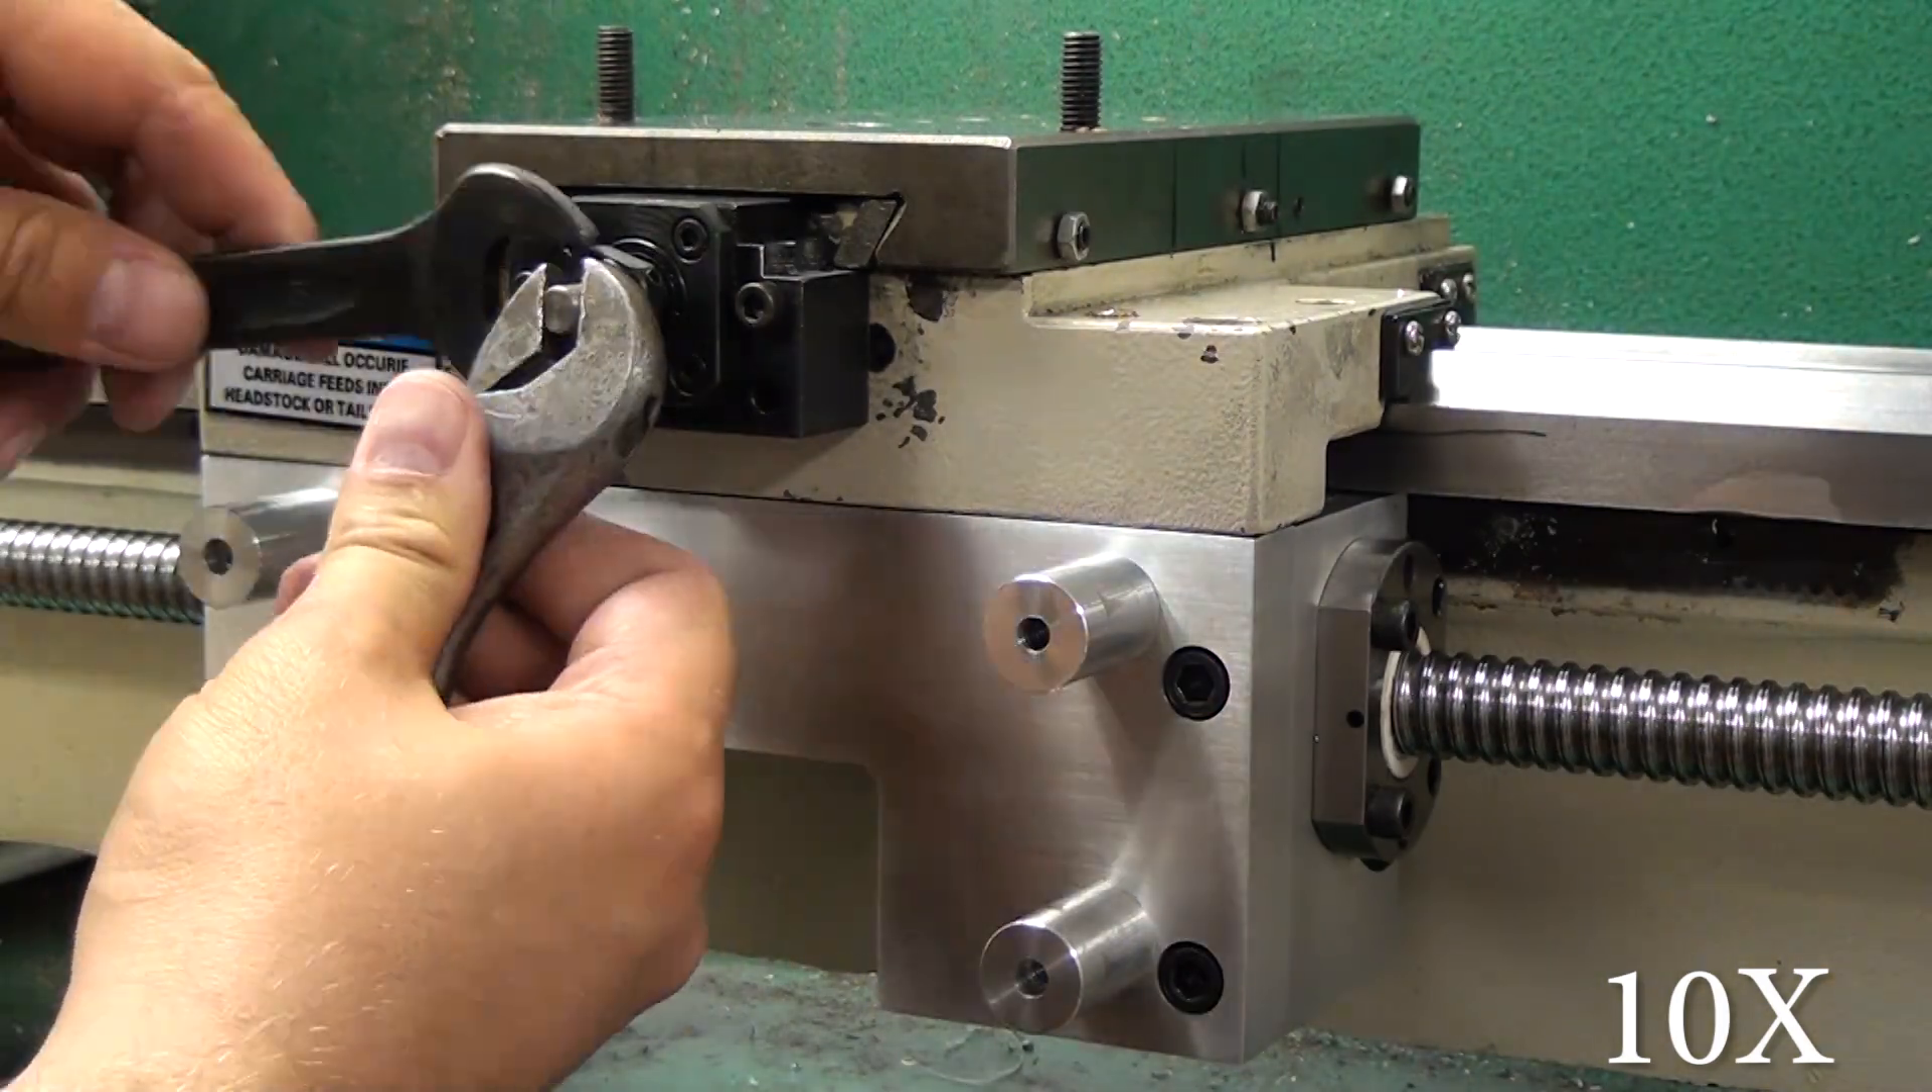Uh here is the lead screw You can see it mounted with the Uh ball nut mount.